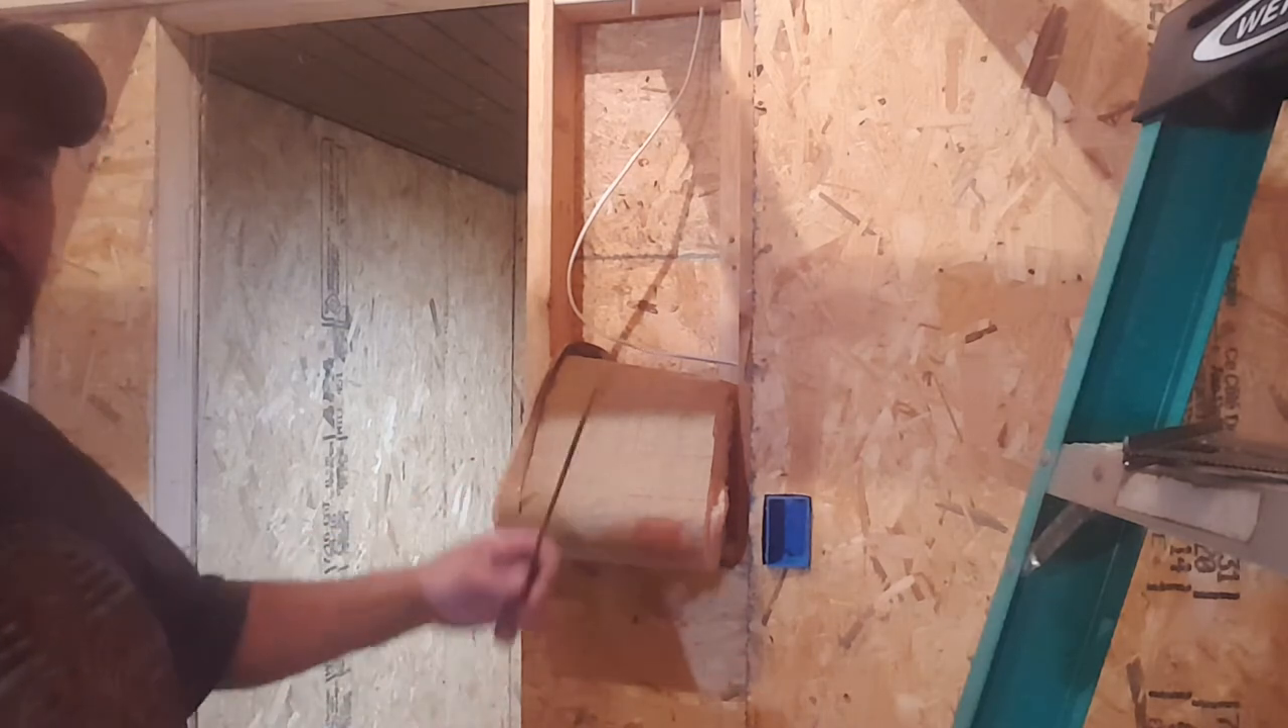I've got the plug box cut in.